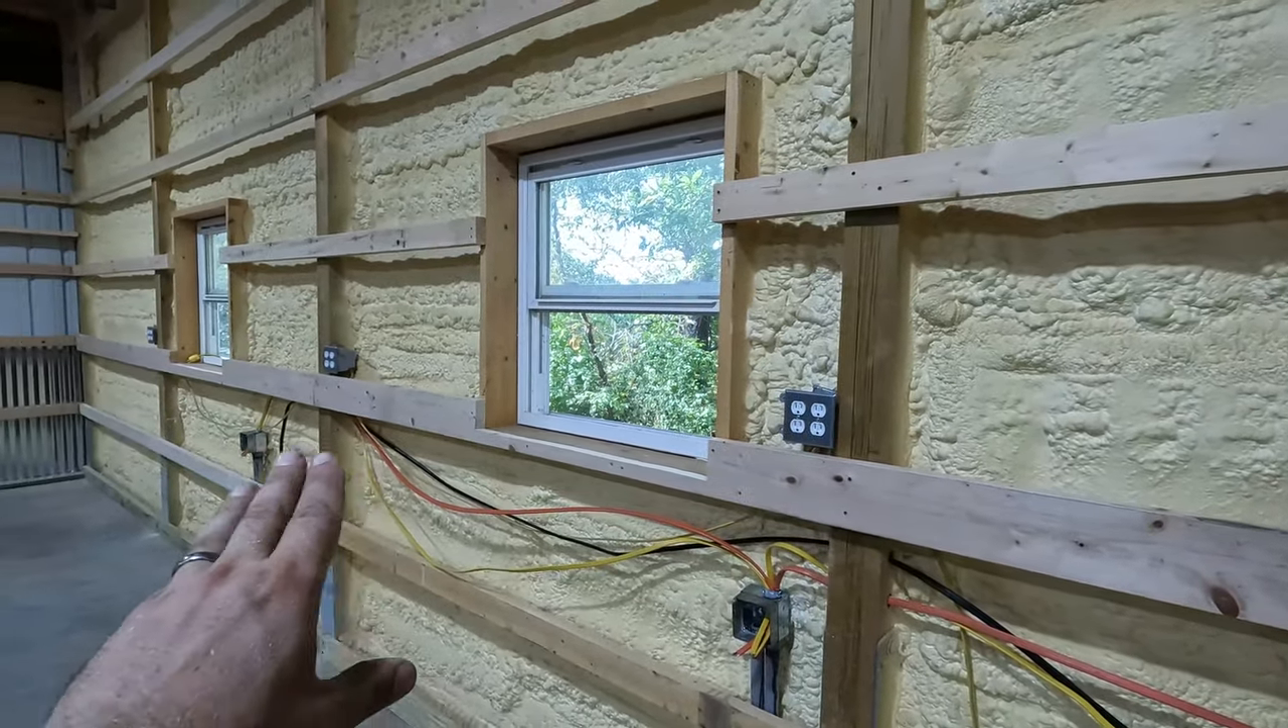All right, we got all the nailers mounted to the wall. Now, this is the first wall that we've tried to surface mount these and nail these to the post.